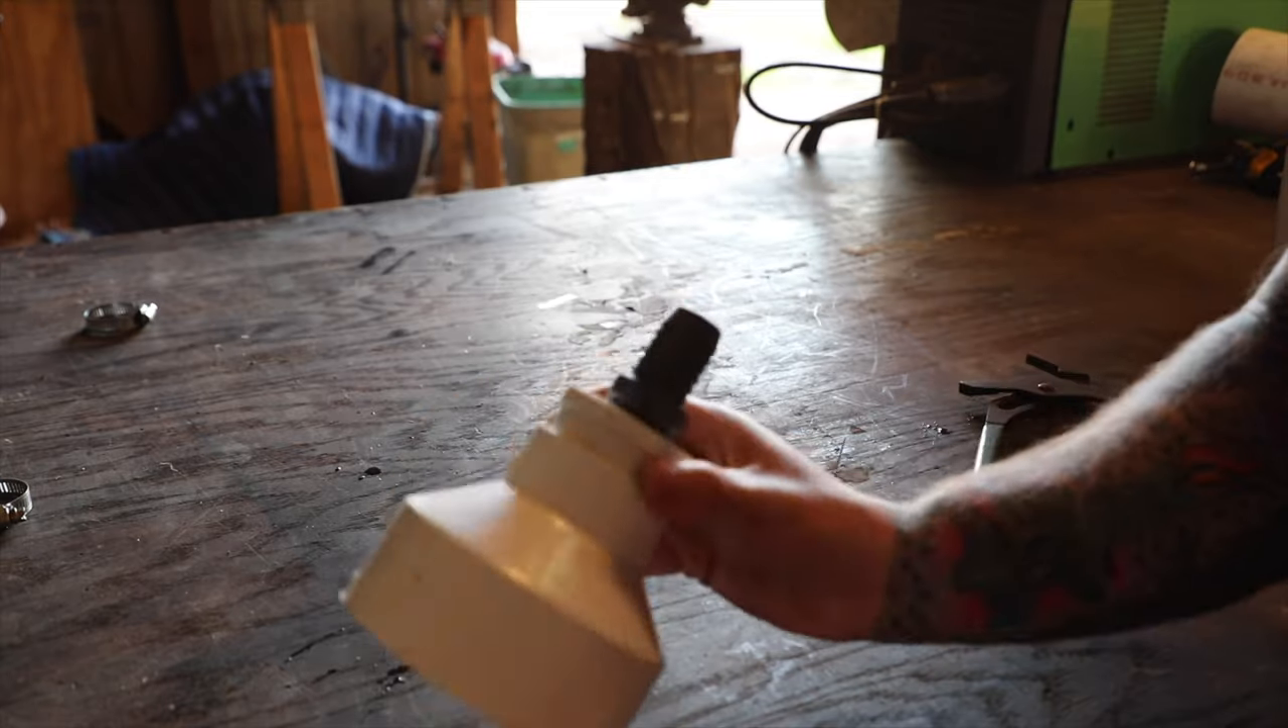So then we have our nipple on our two inch end cap.